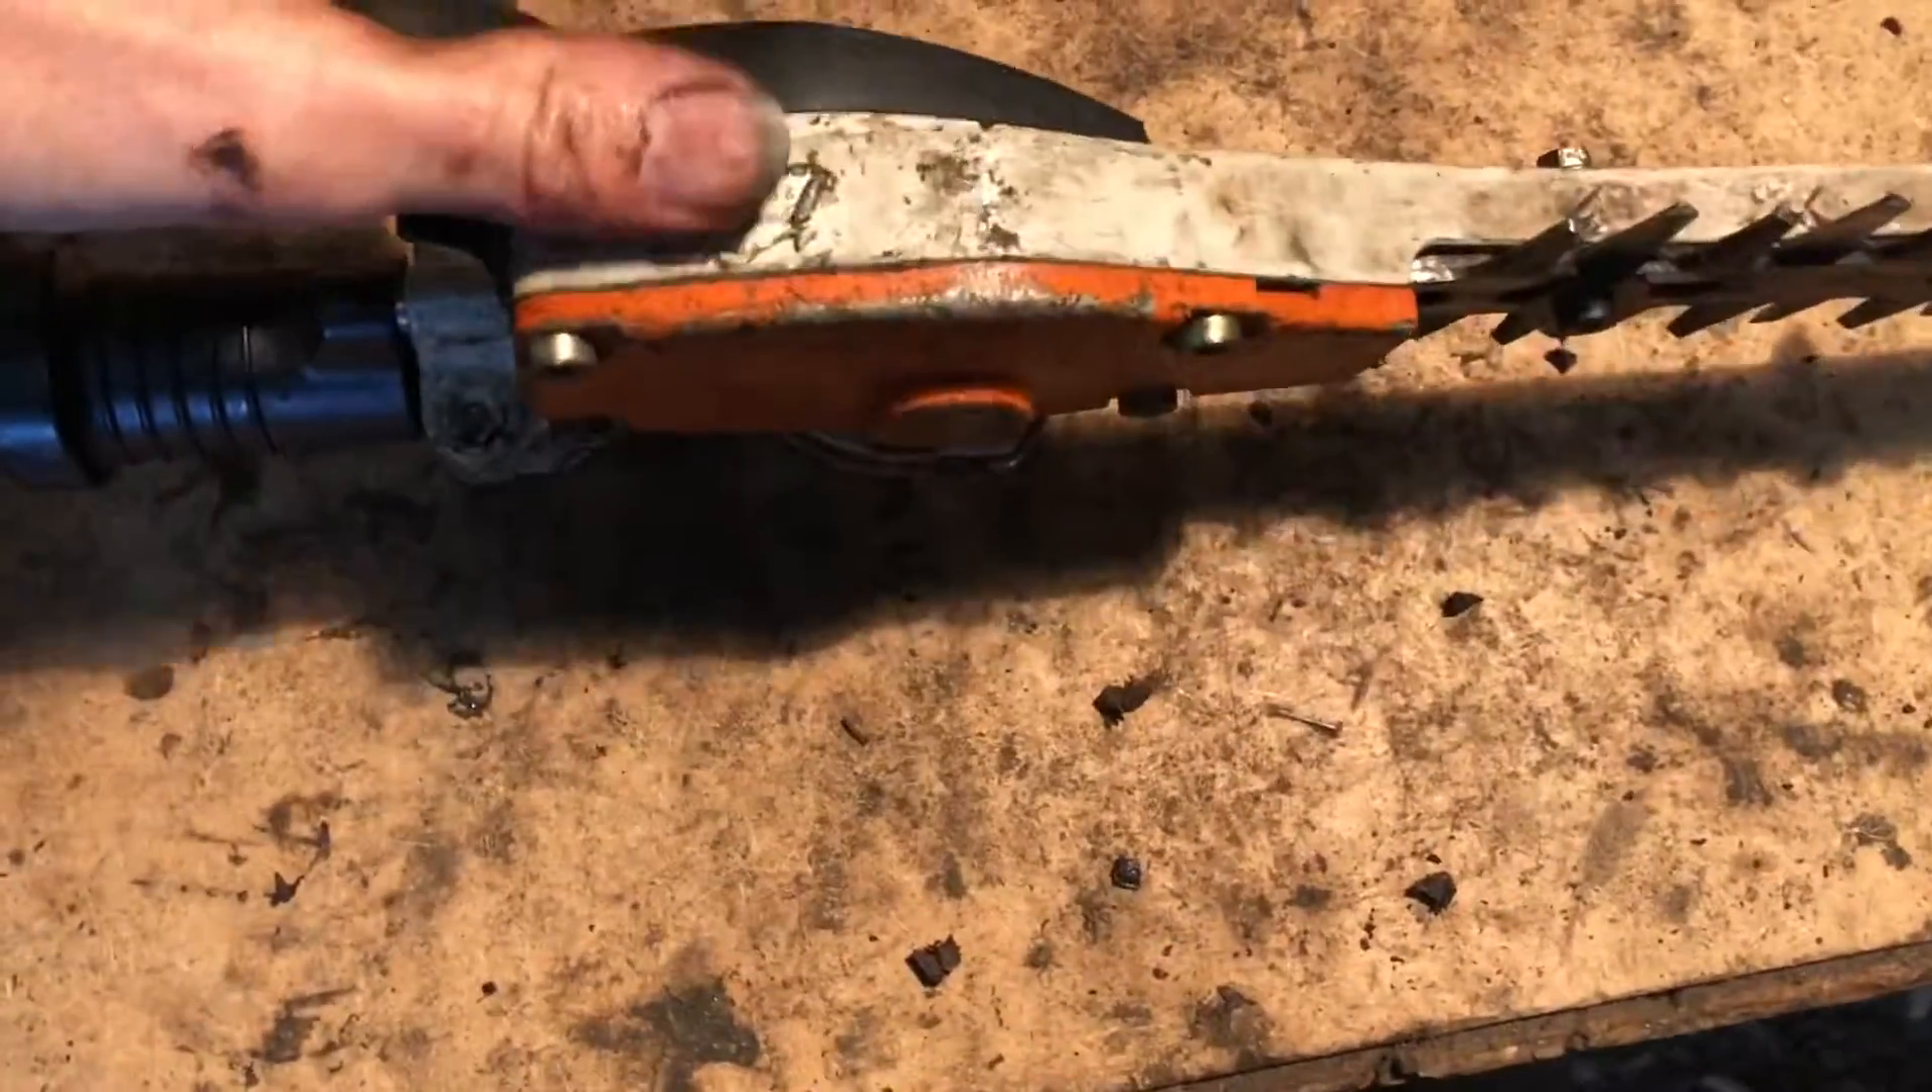Voilà c'est fini j'ai remis le carter orange le carter en plastique ici.